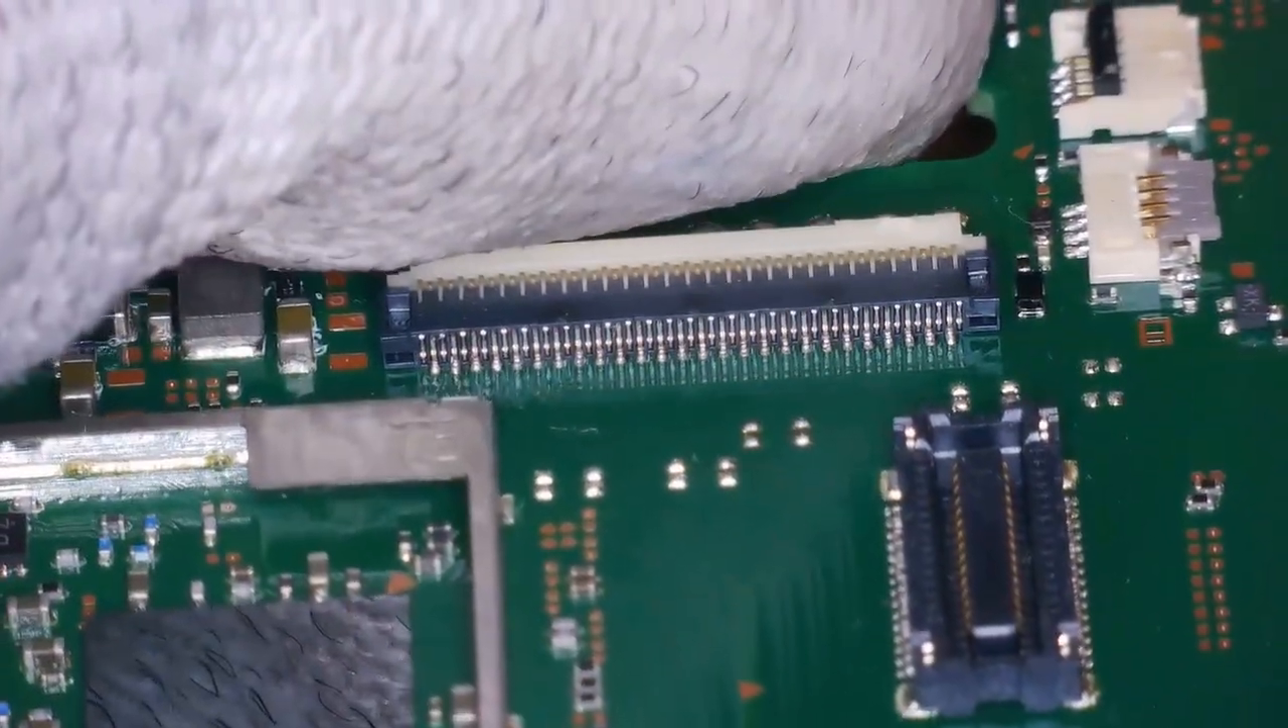The connector has been soldered on.